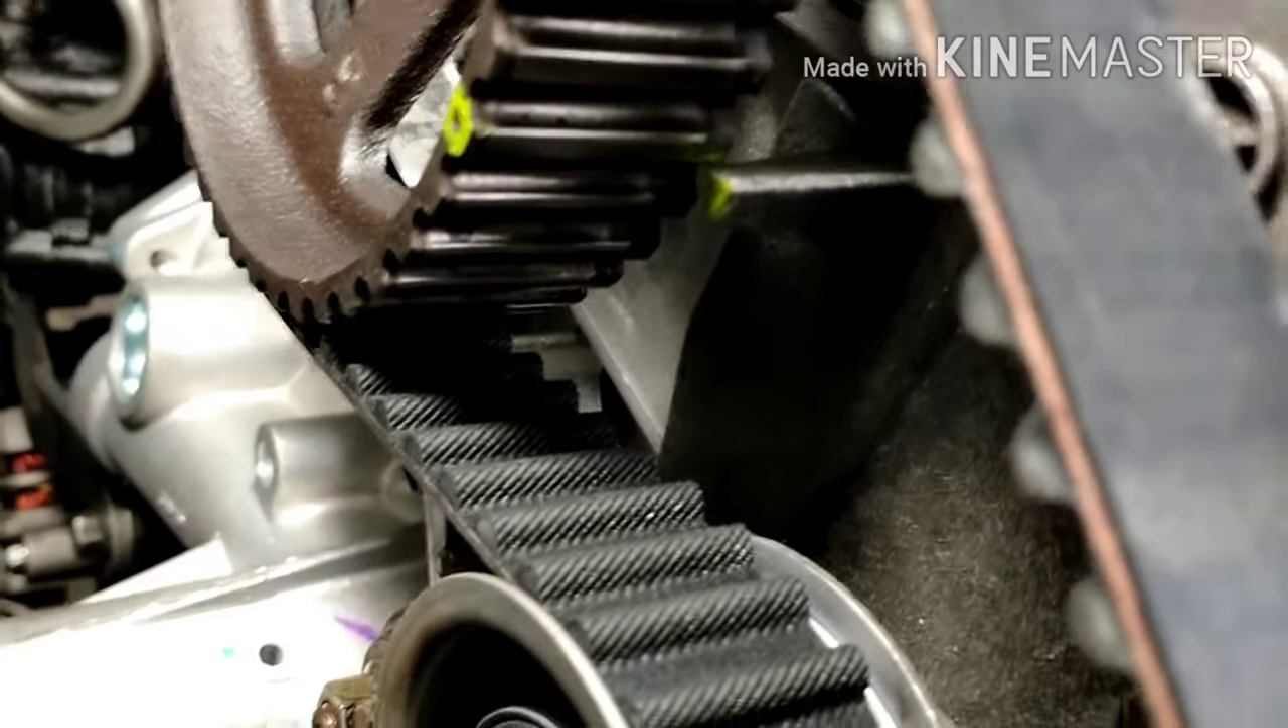Ito nailagay na natin yung timing belt mismo.